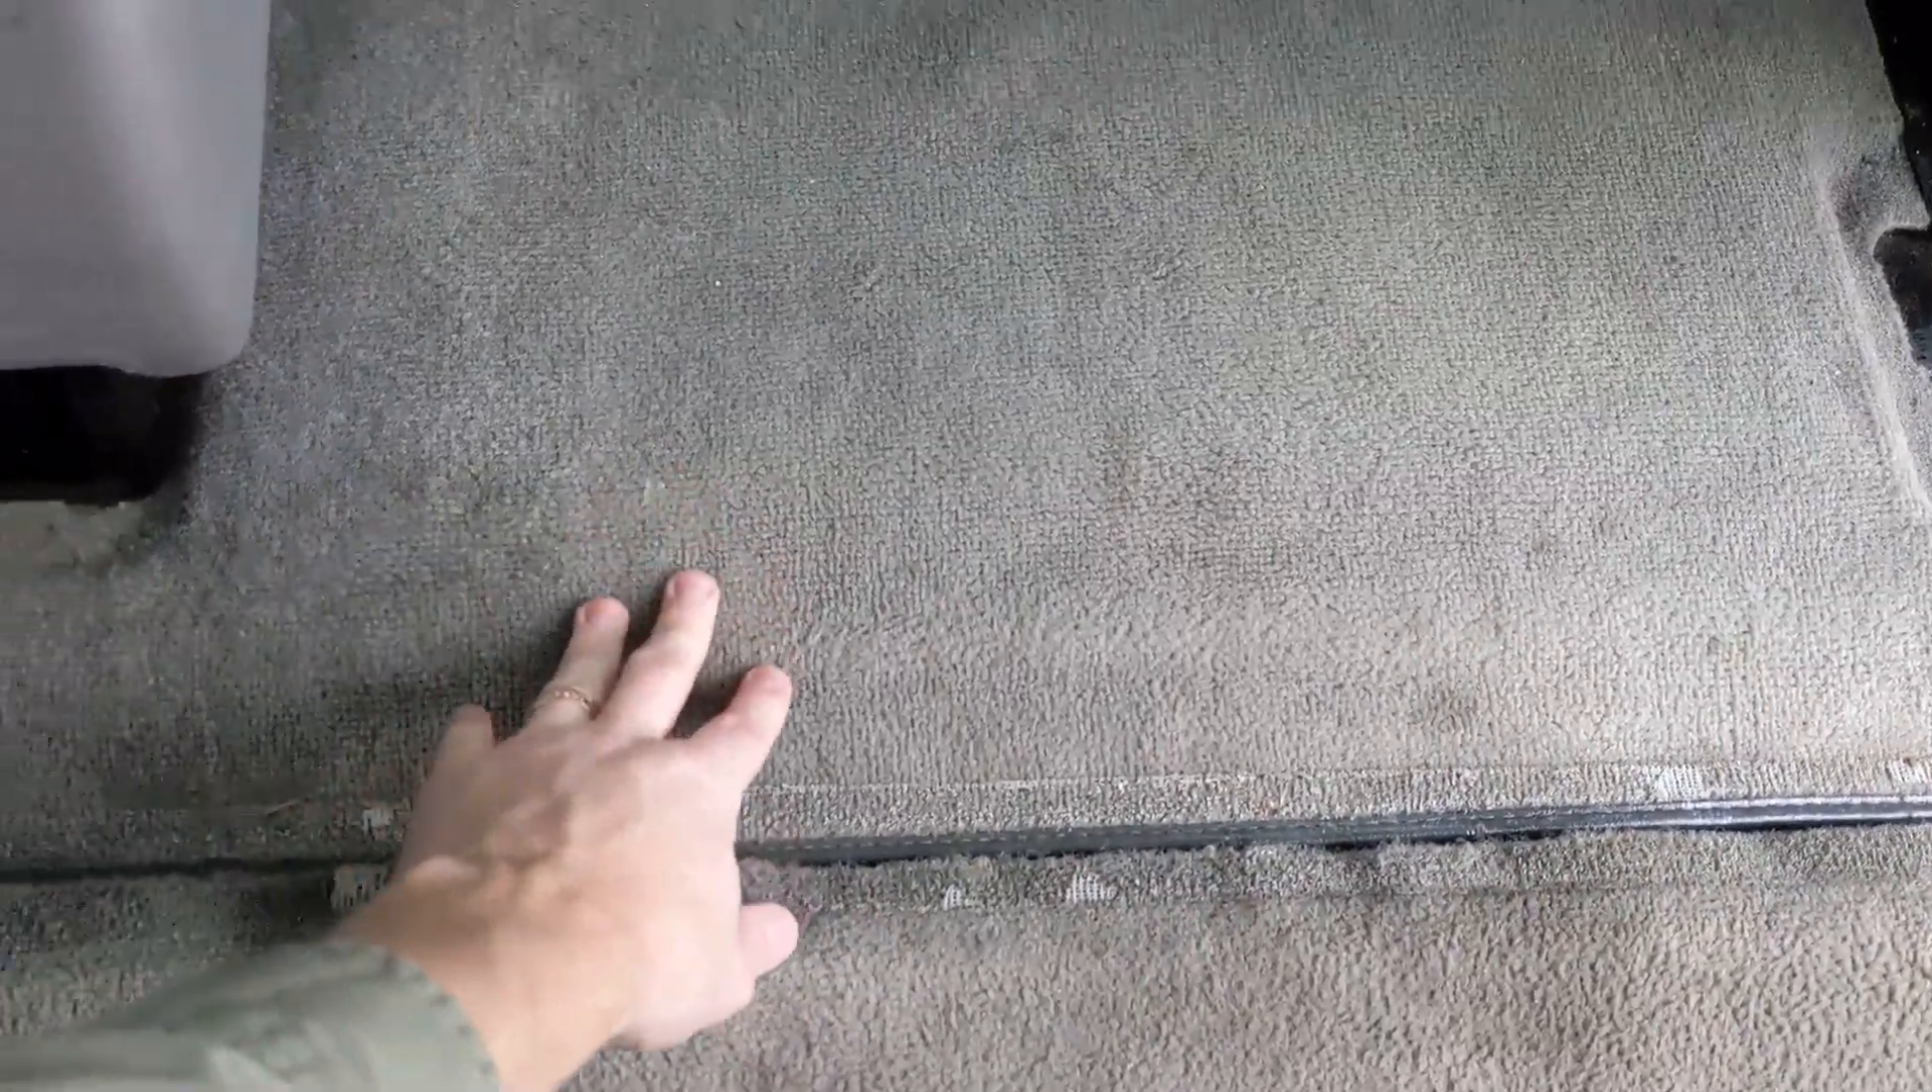My van has a pretty bad gap right here between the front cab carpeting and then the rest of the body's carpeting the reason it has a gap is i added an additional layer of insulation underneath the carpeting and so i kind of raised it up made it a little bit higher.